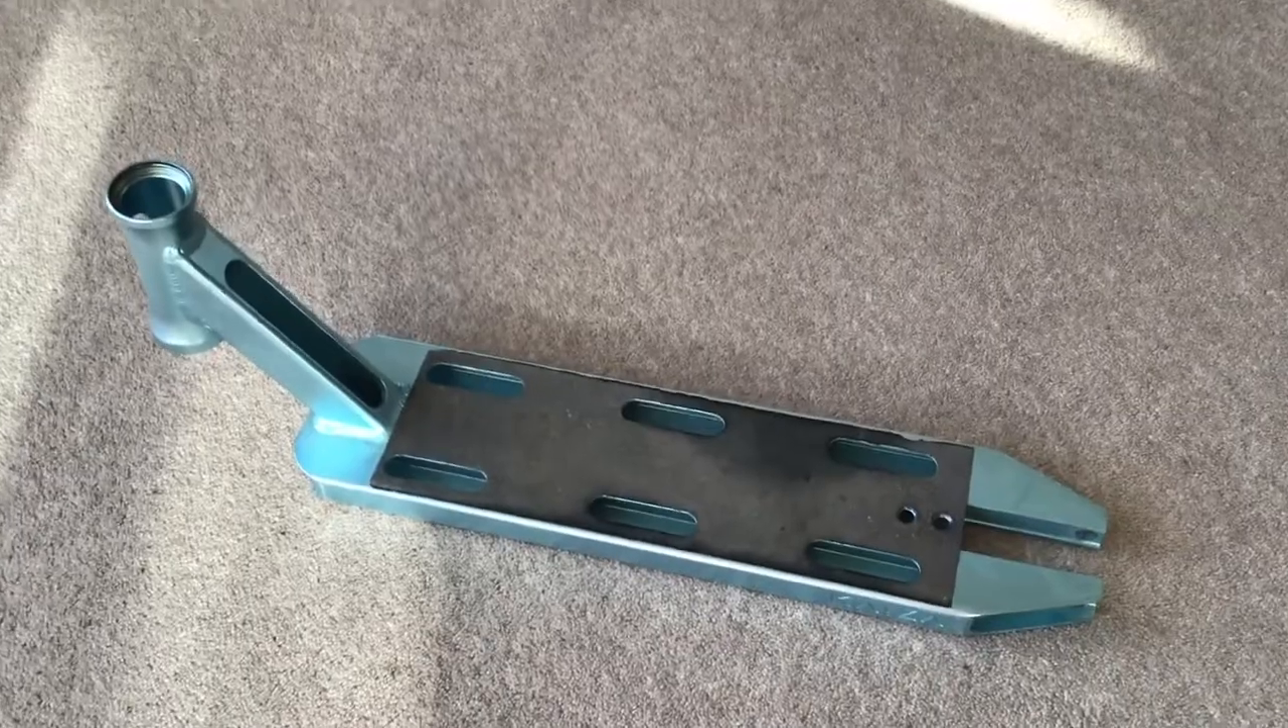So I've now taken my scooter apart and I just want to mention that it is important to take your brake off when you do grip tape because it will make it a lot easier to grip the scooter.